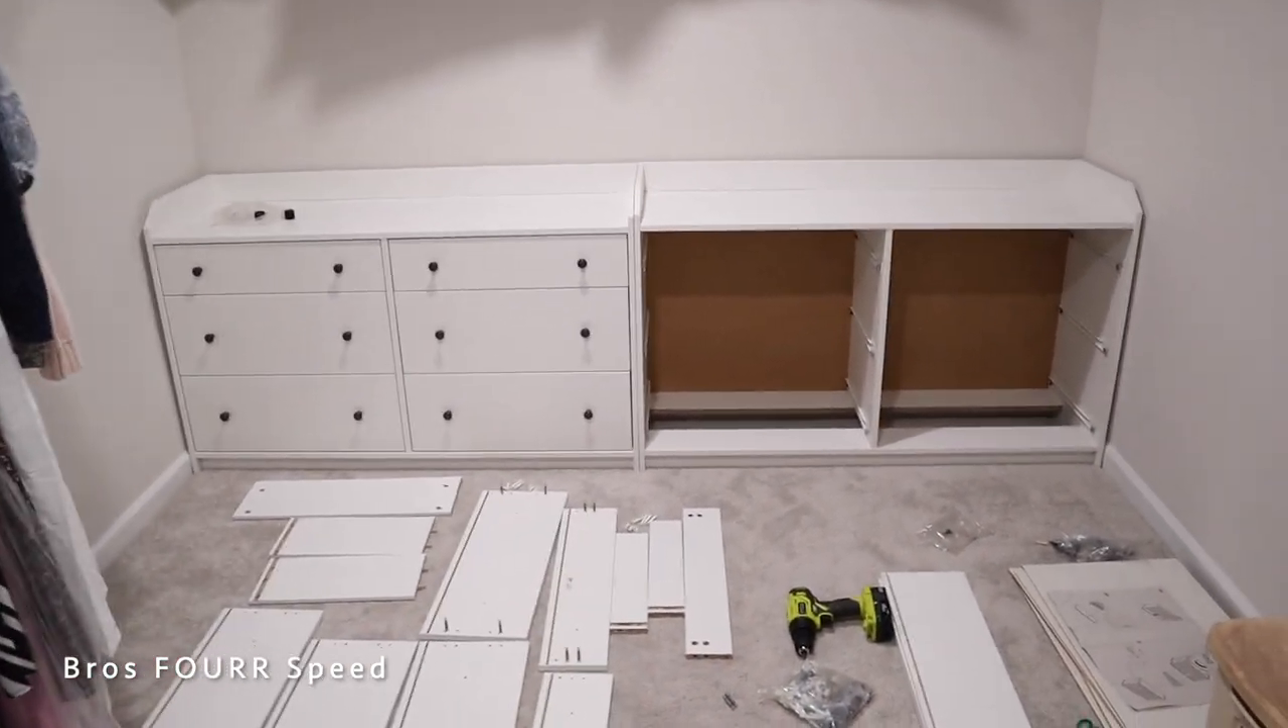So it is starting to look like a dresser you can see before with no drawers and all the drawers in the one to the left.